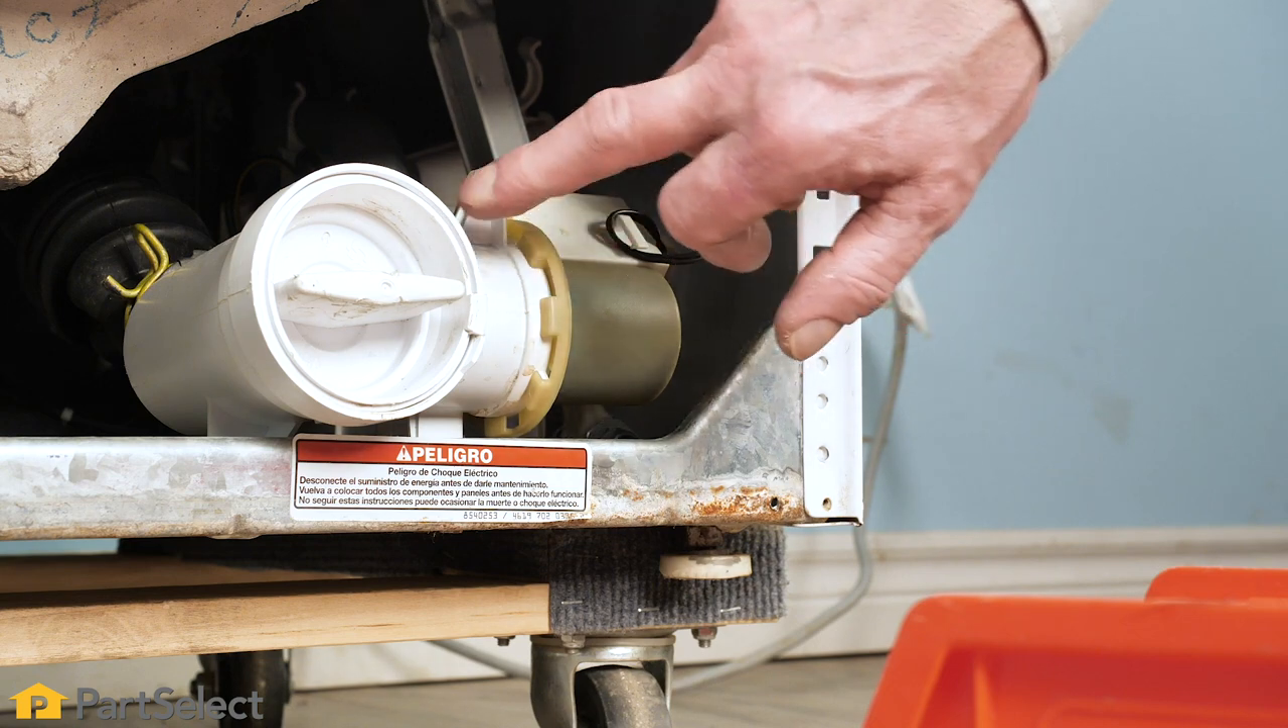With the front panel removed, we have access to our drain pump and the filter.